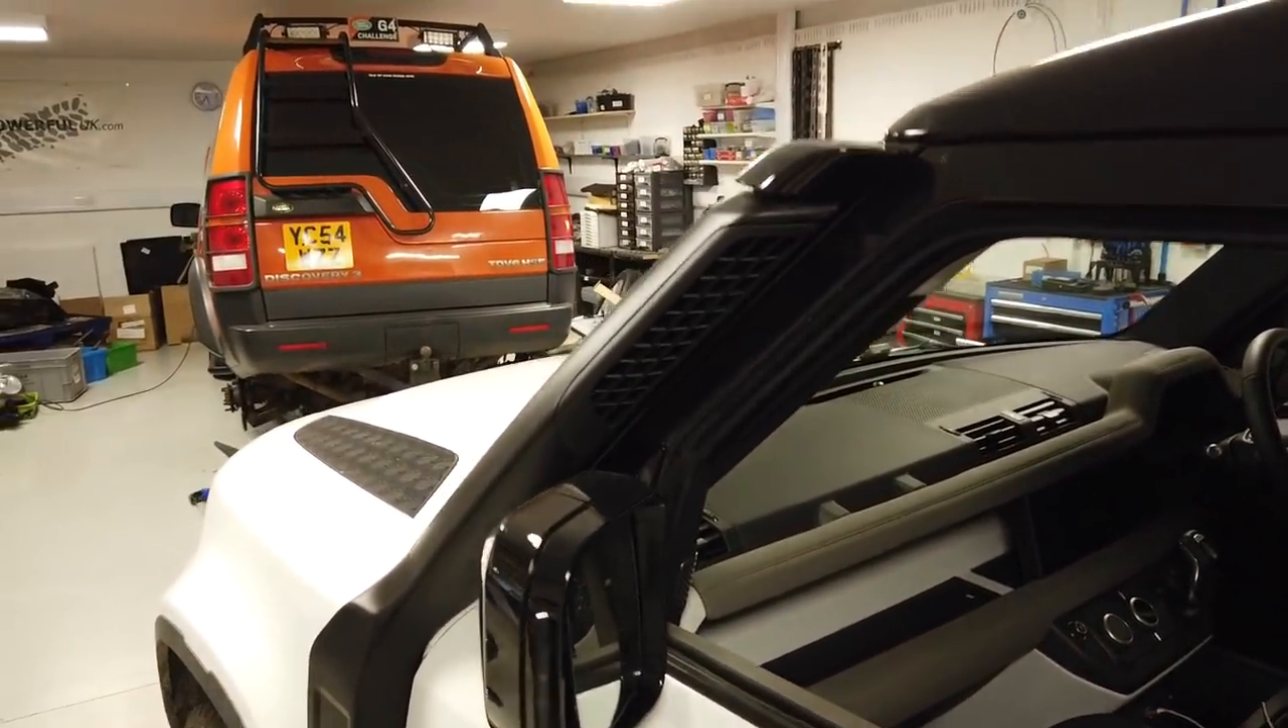That's the raised air intake all finished.